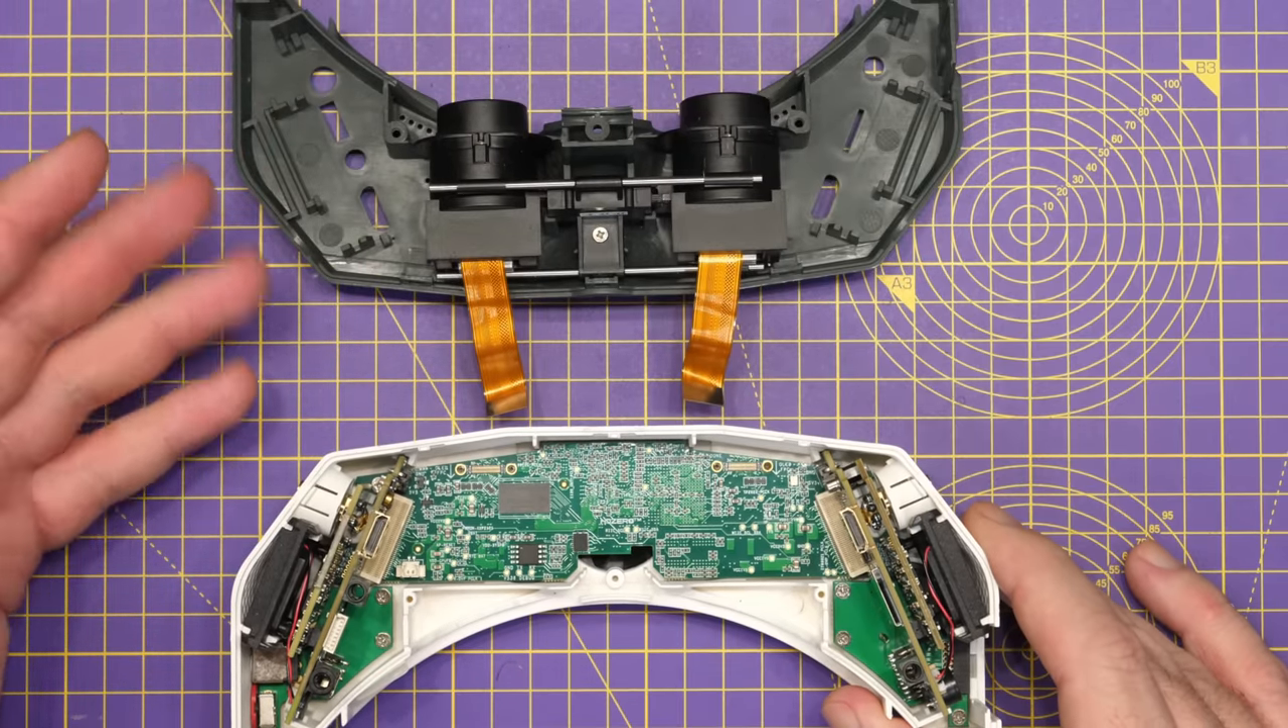So as you can see the ribbon cables have separated nicely and now I'm able to separate the shells completely.